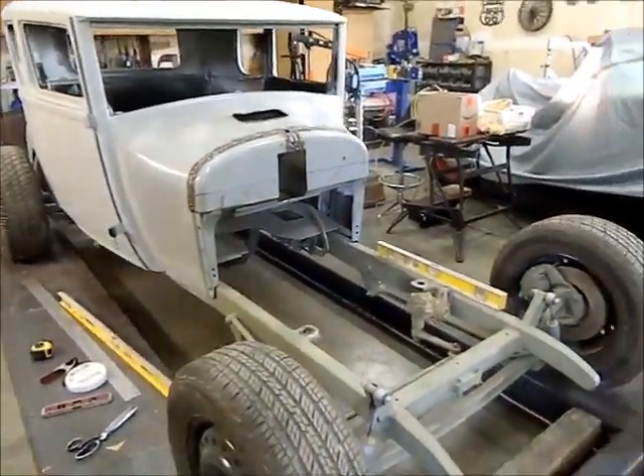So once I got figured out what I have to remove and what I have to replace I pulled the motor and trans out.